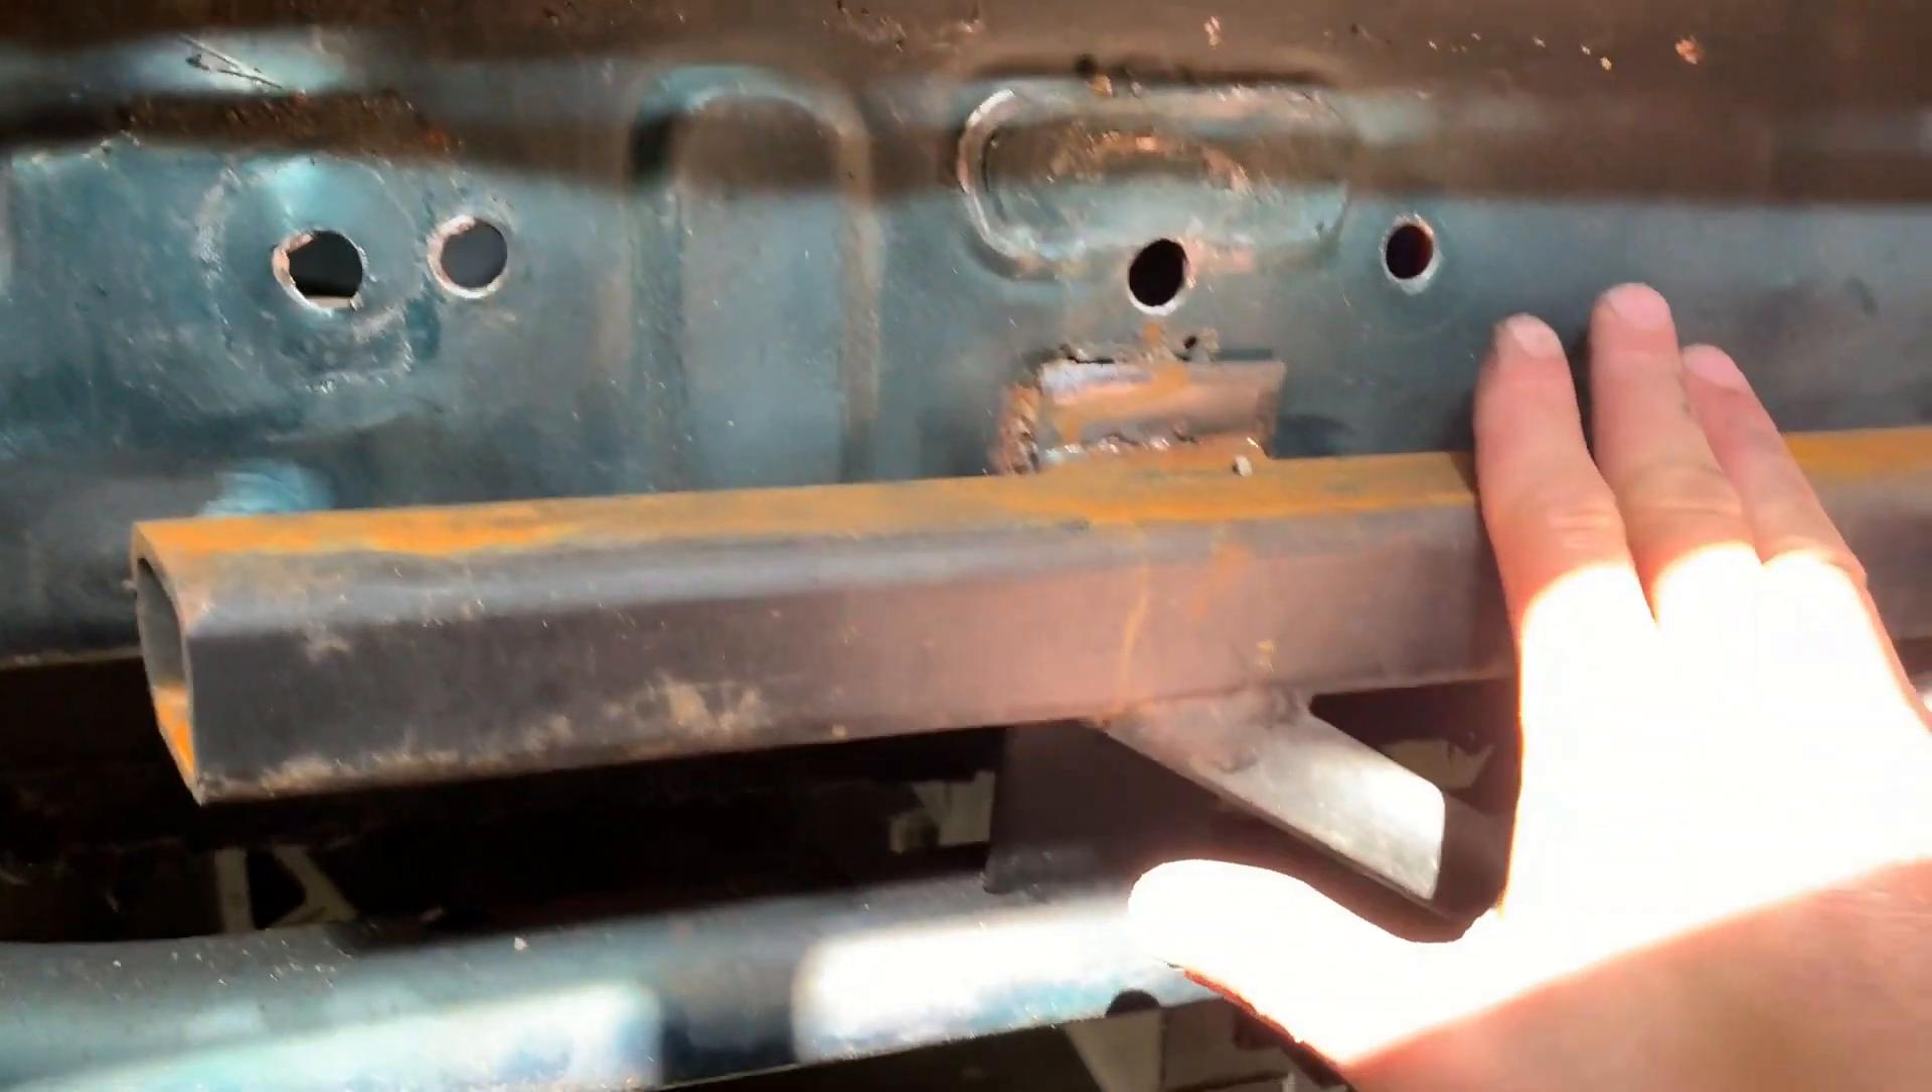So i welded it to the chassis here just some tabs.